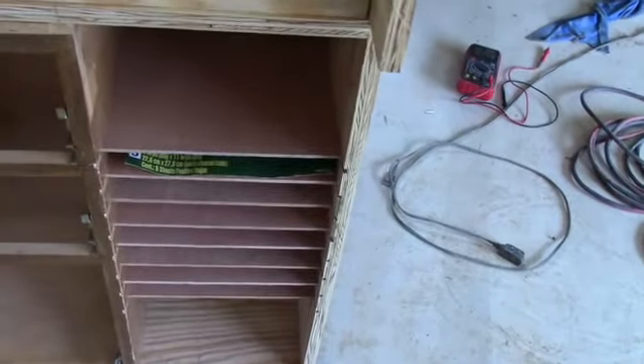I've got my sanding compartments put in got the shelving and stuff made for that.